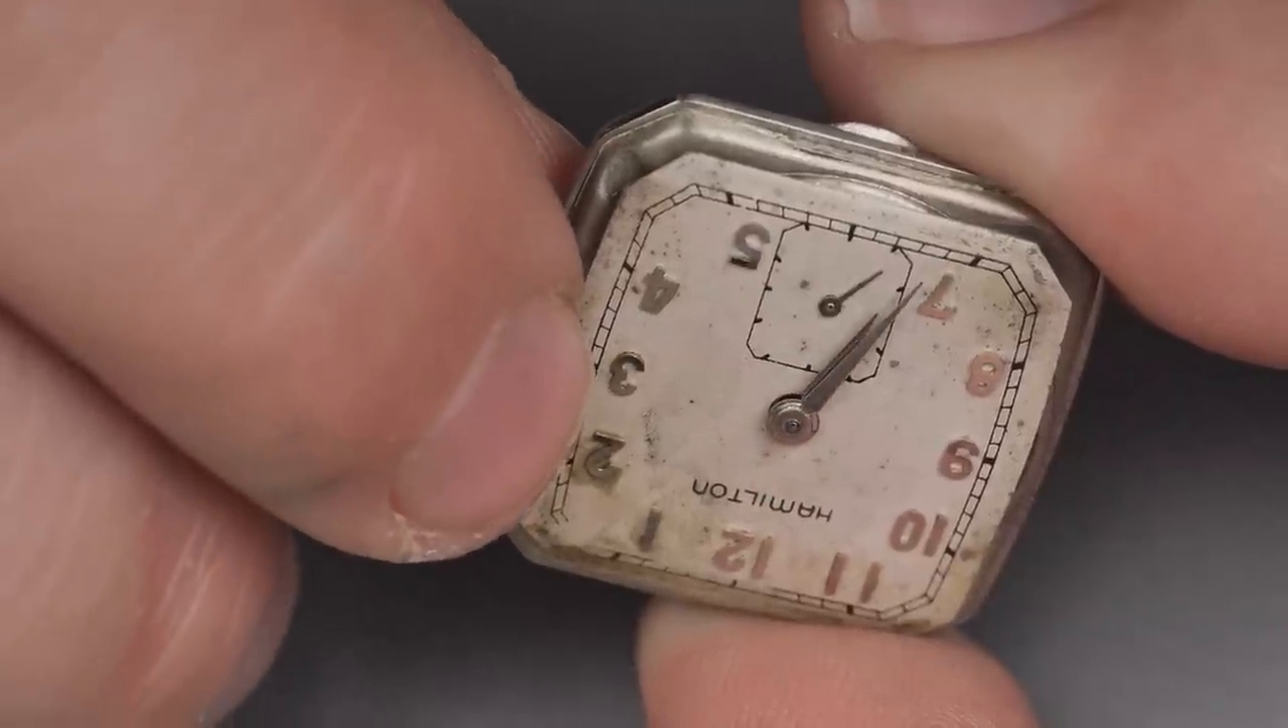And now the sub -seconds hand is pressed onto its pivot.